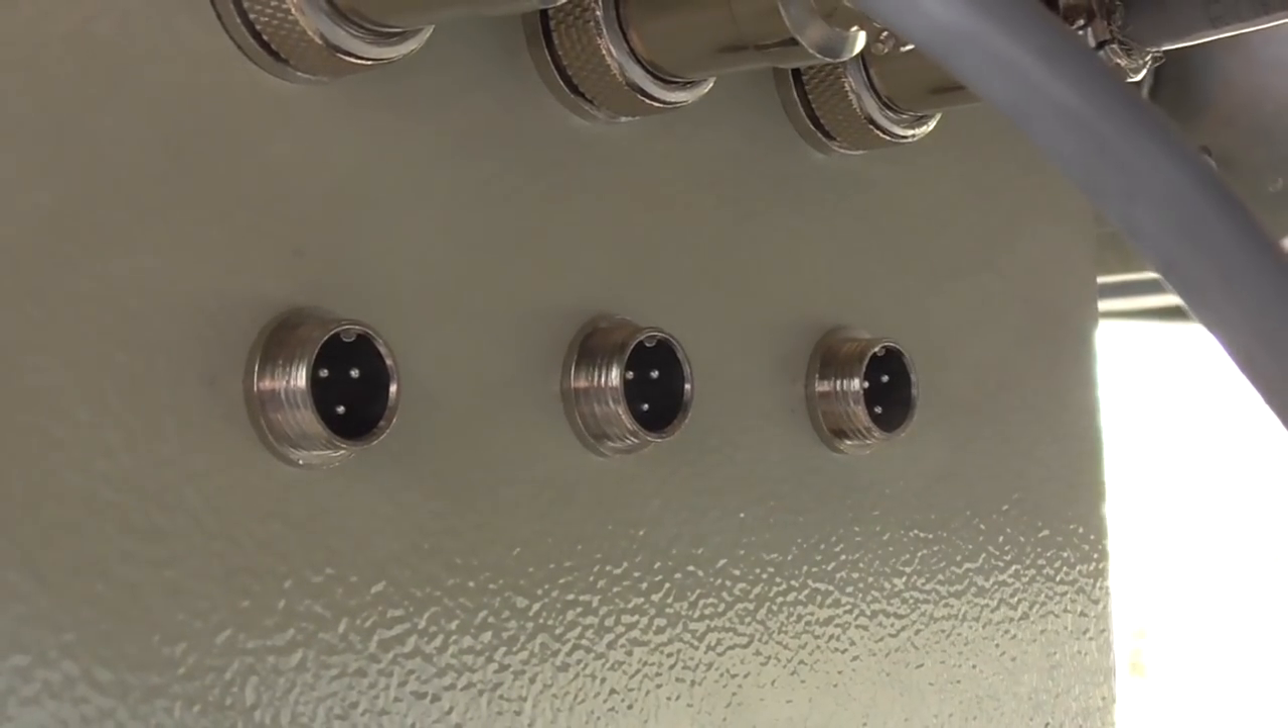I added the plugs for the limit switches there so that's going to be XYZ.